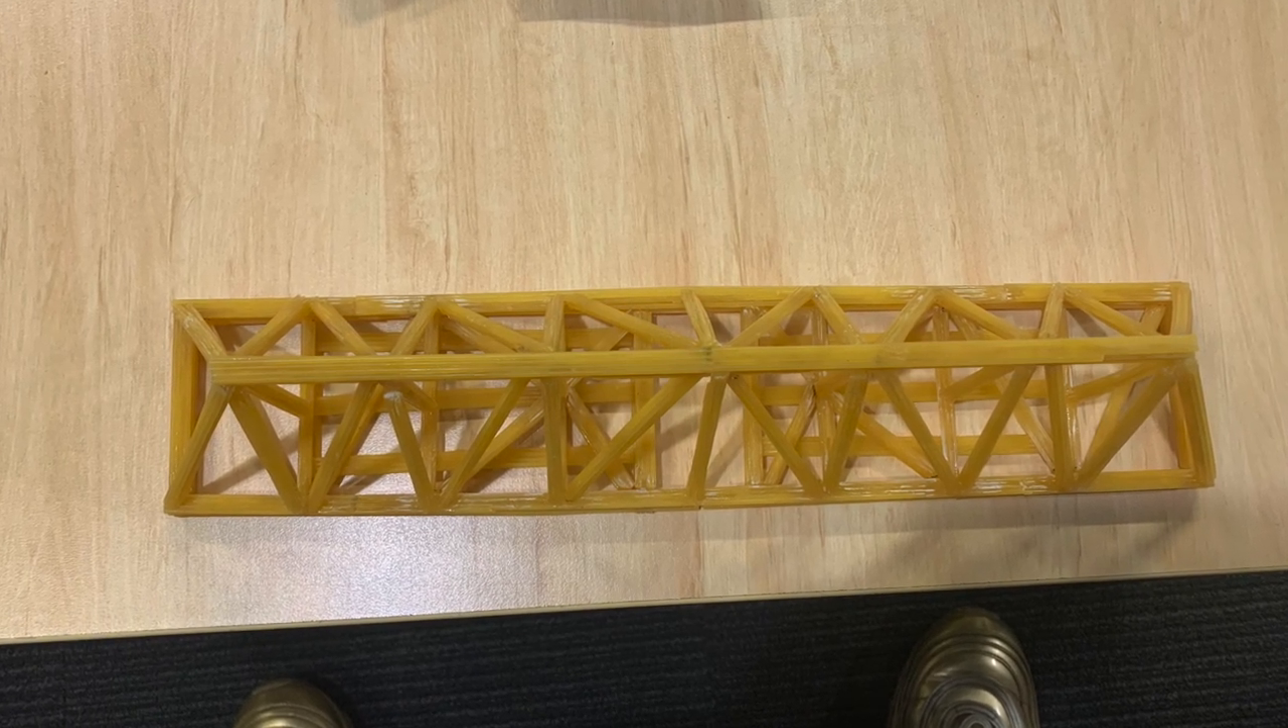So um here is a final look of the bridge after adding some few more um vertical and diagonal members and then at the bottom we add a few more diagonal bracings to support the bottom plate.